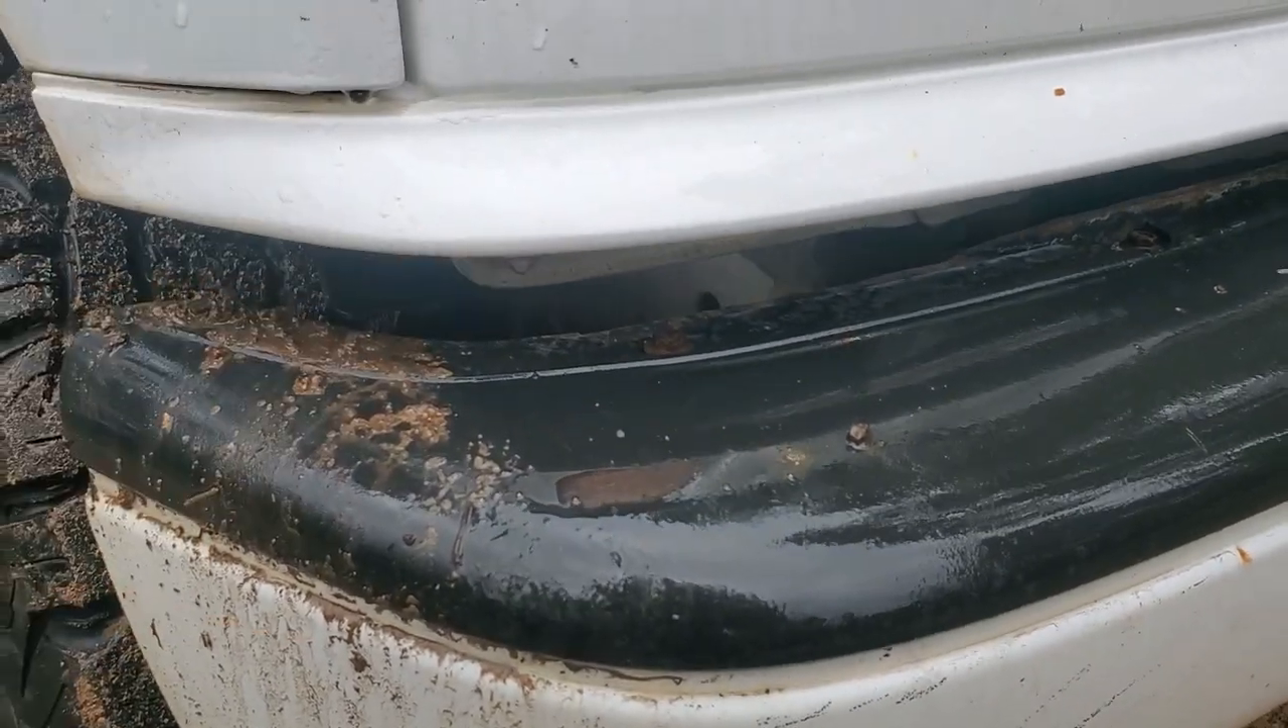But the front bumper was separate, and I got this gap right here. Right here.